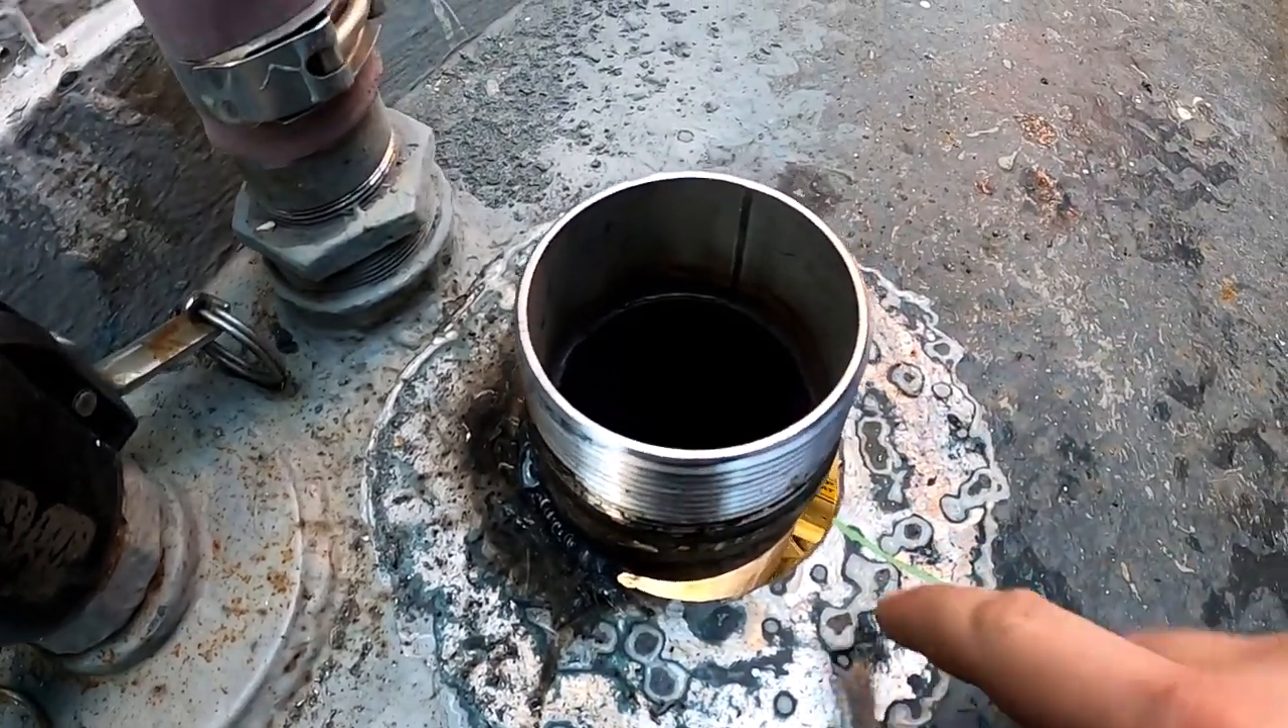I didn't quite cut that hole in the deck exactly where this pipe needs to terminate so got a little bit of a gap there.